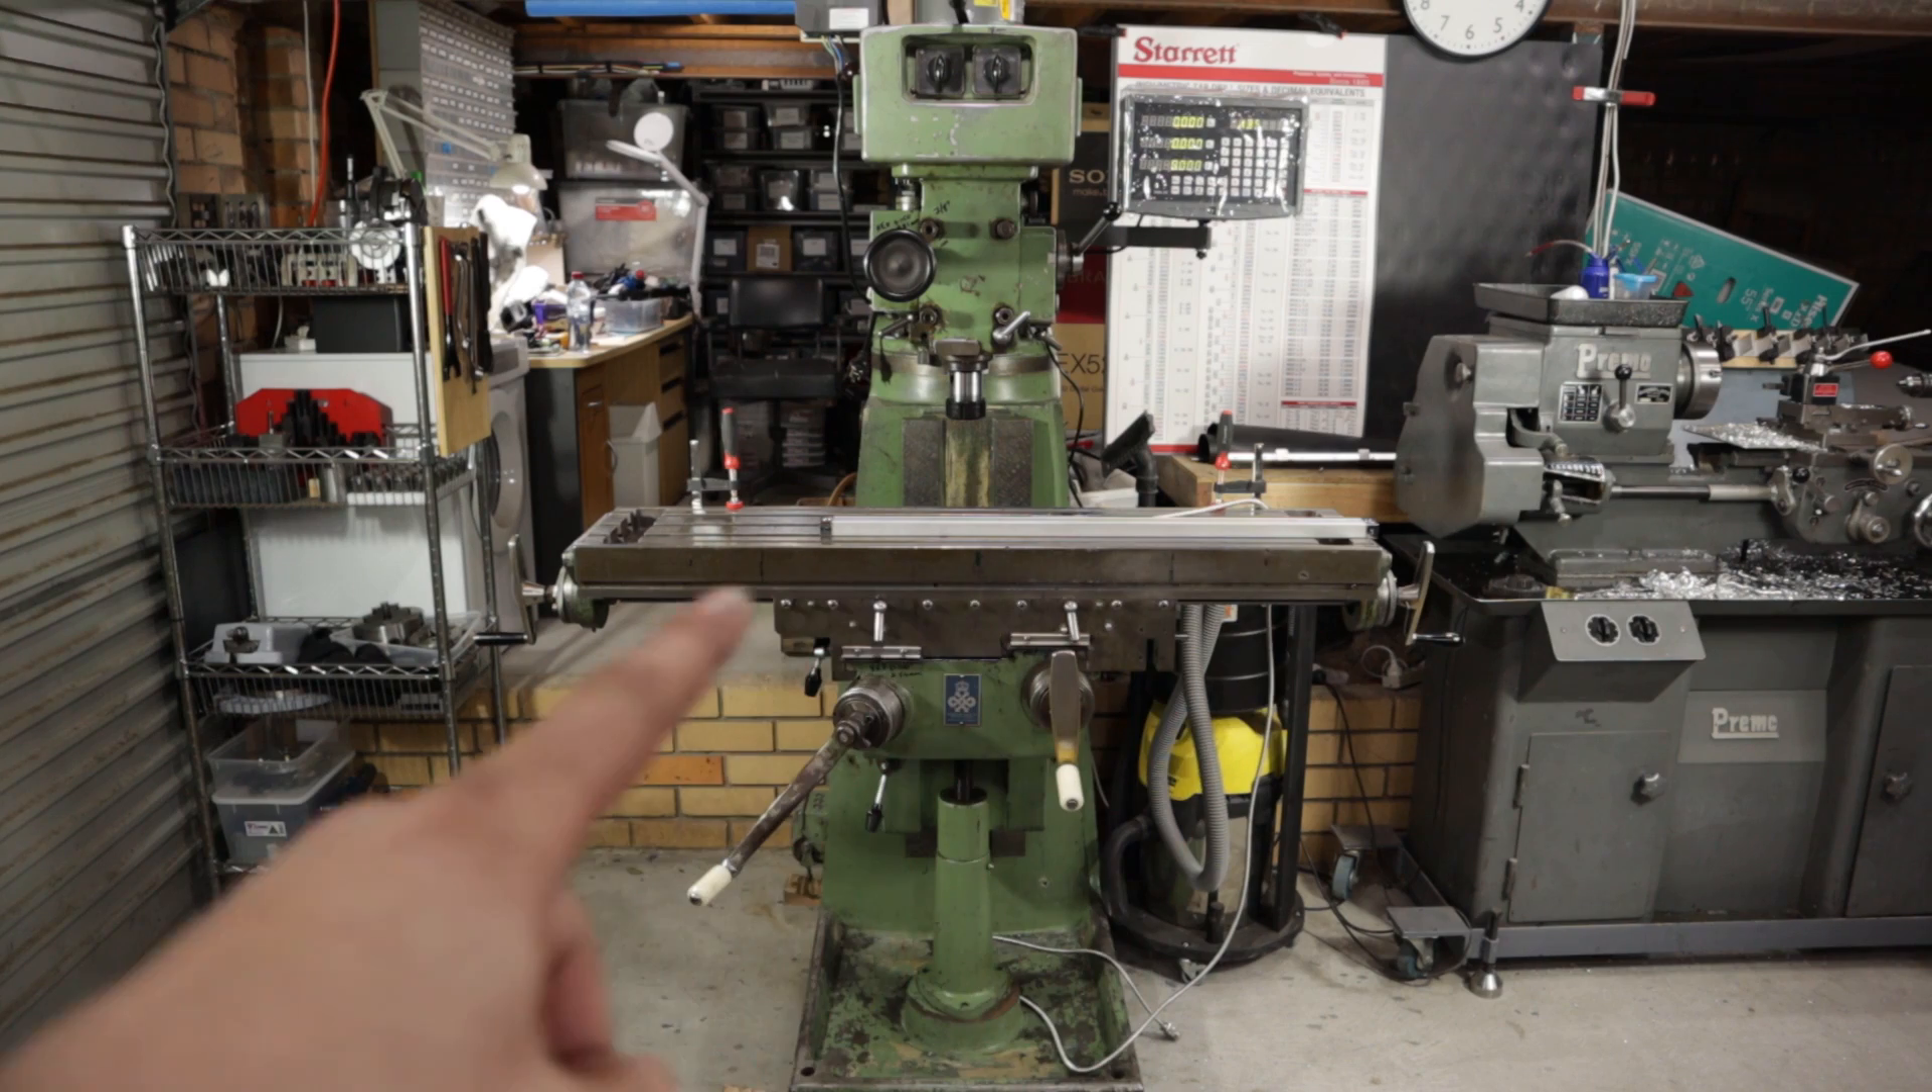Up here in the top right is the screen and I've got that mounted up.